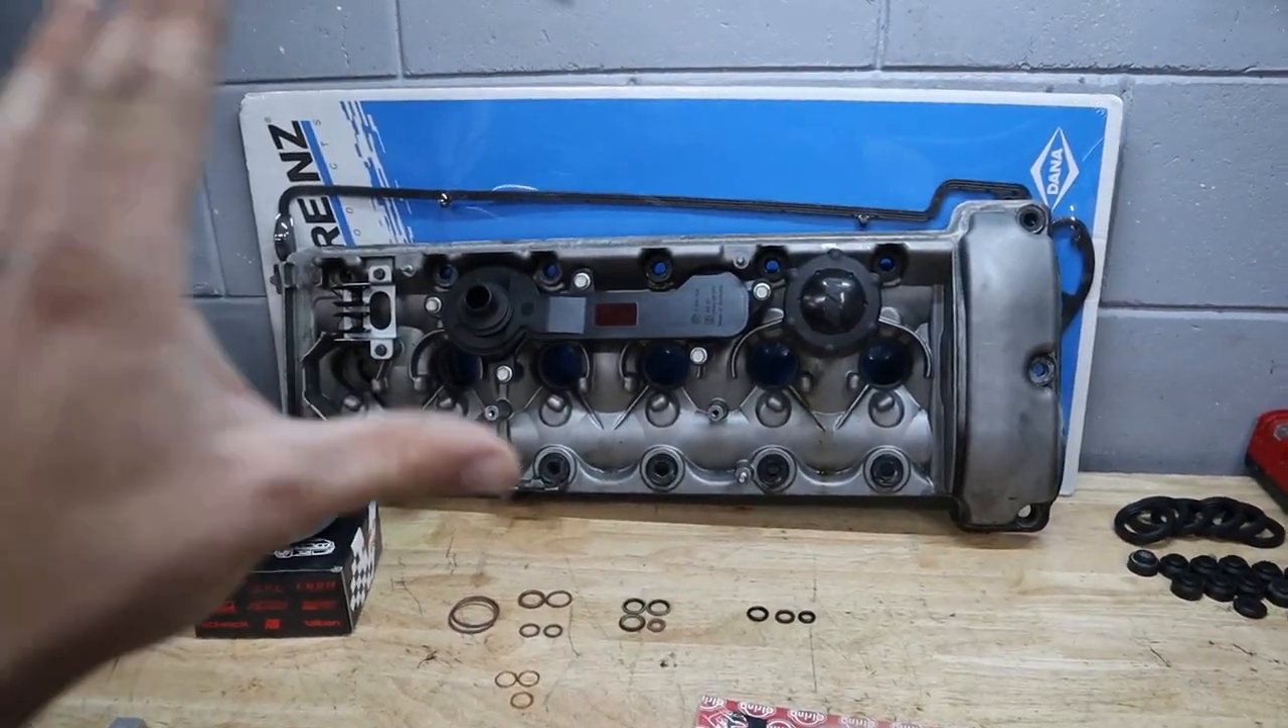You can see I already have the valve cover removed here.